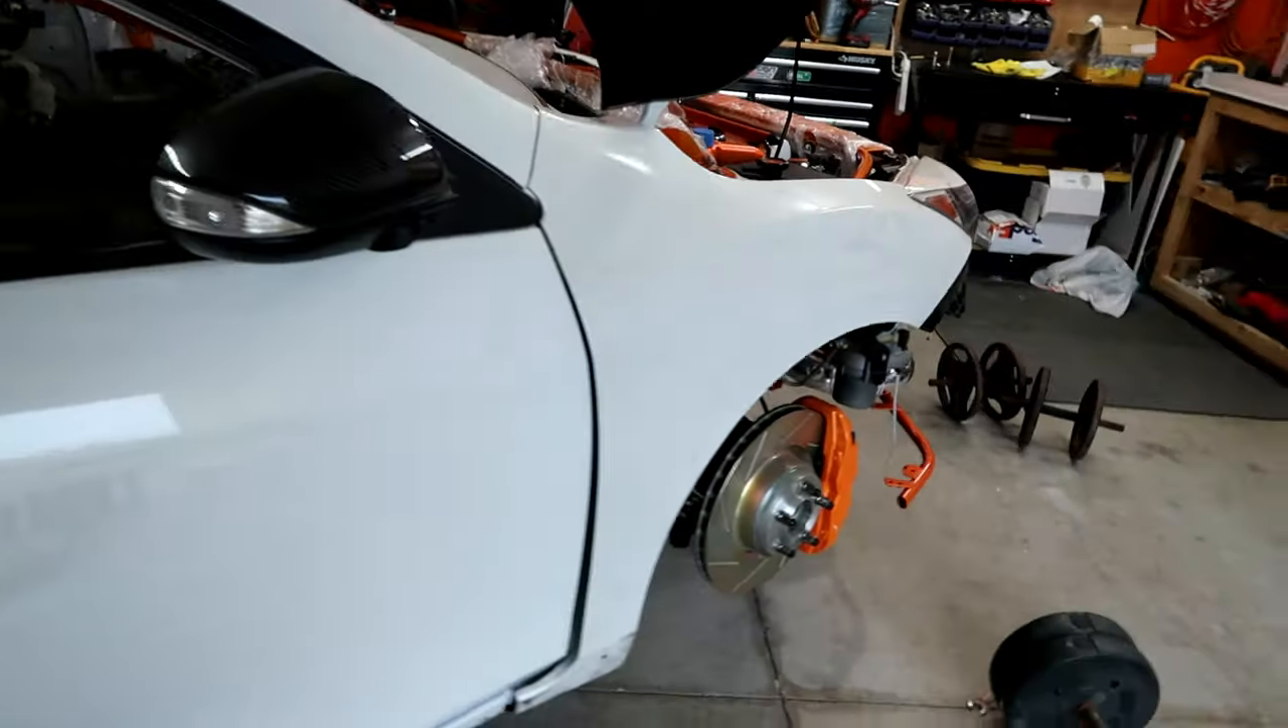Oh, I put the fender on.